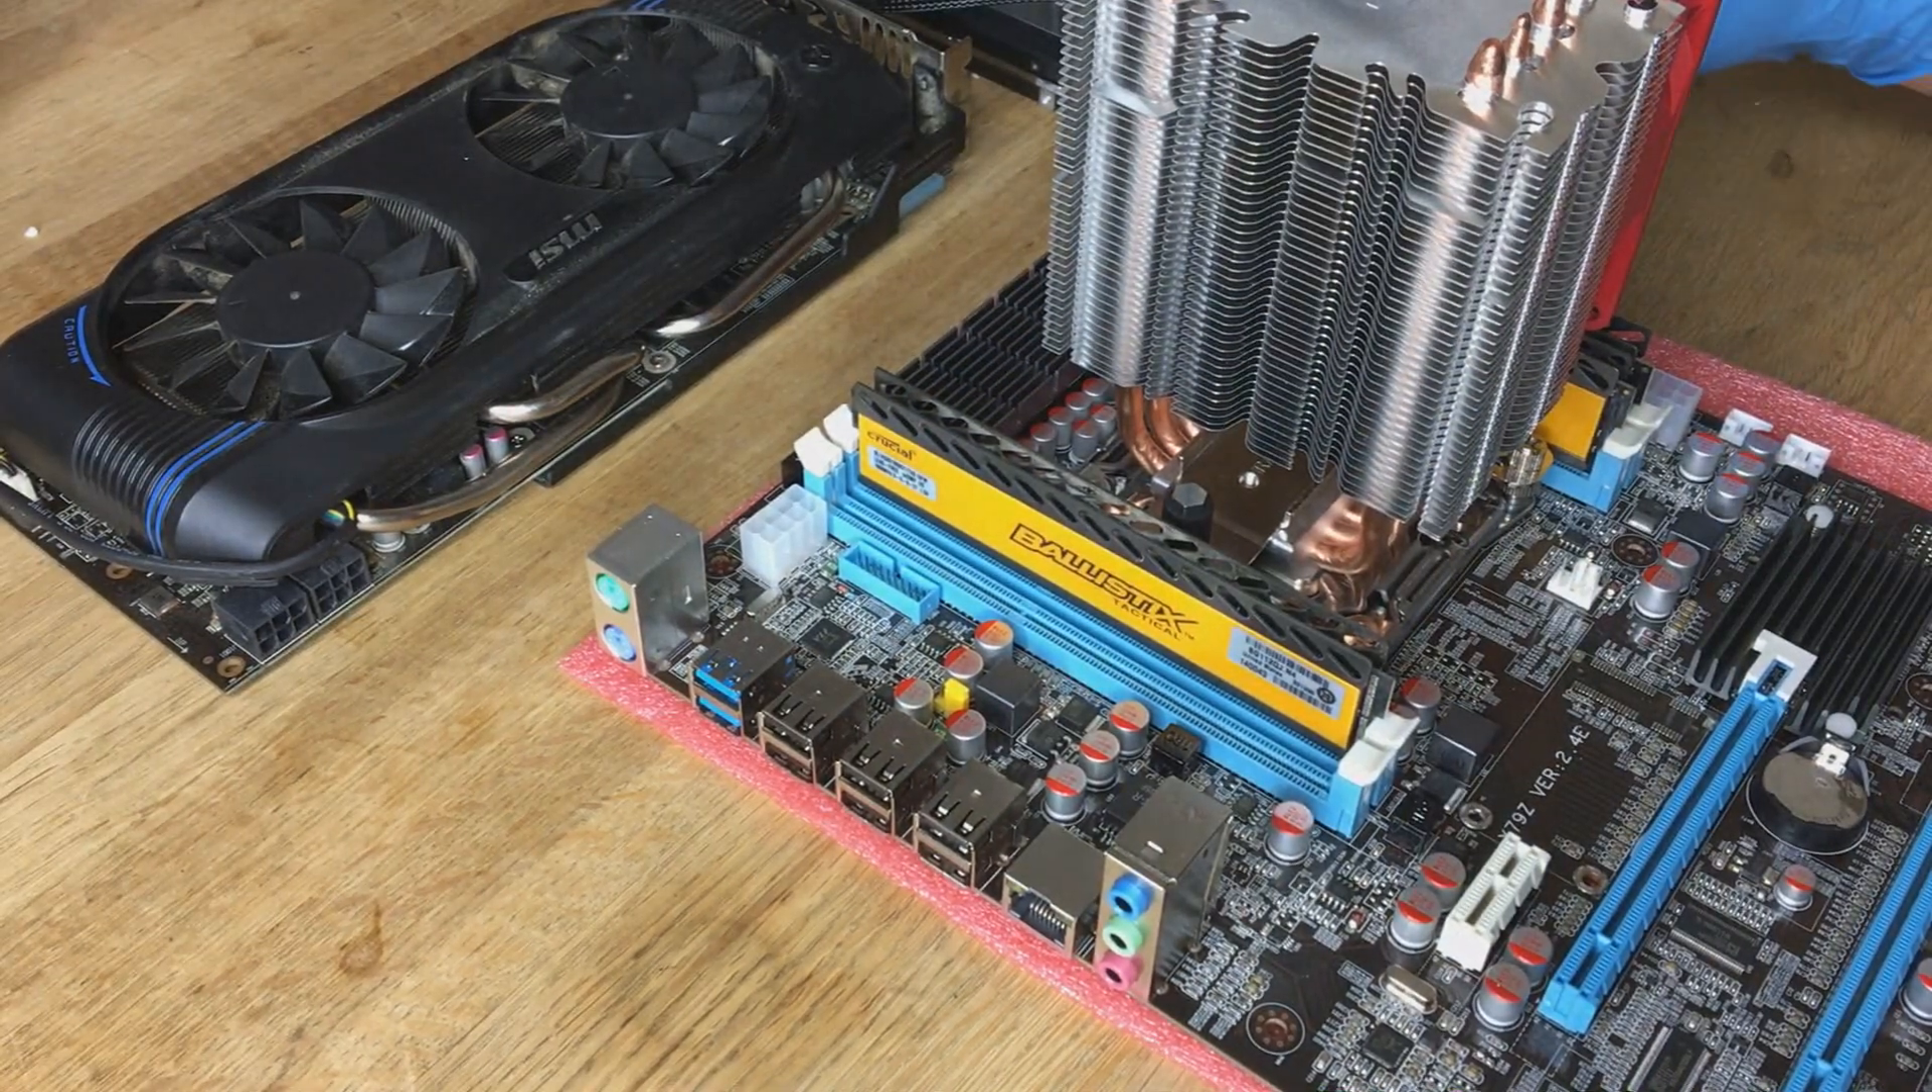There you have it, that's the cooler installed.